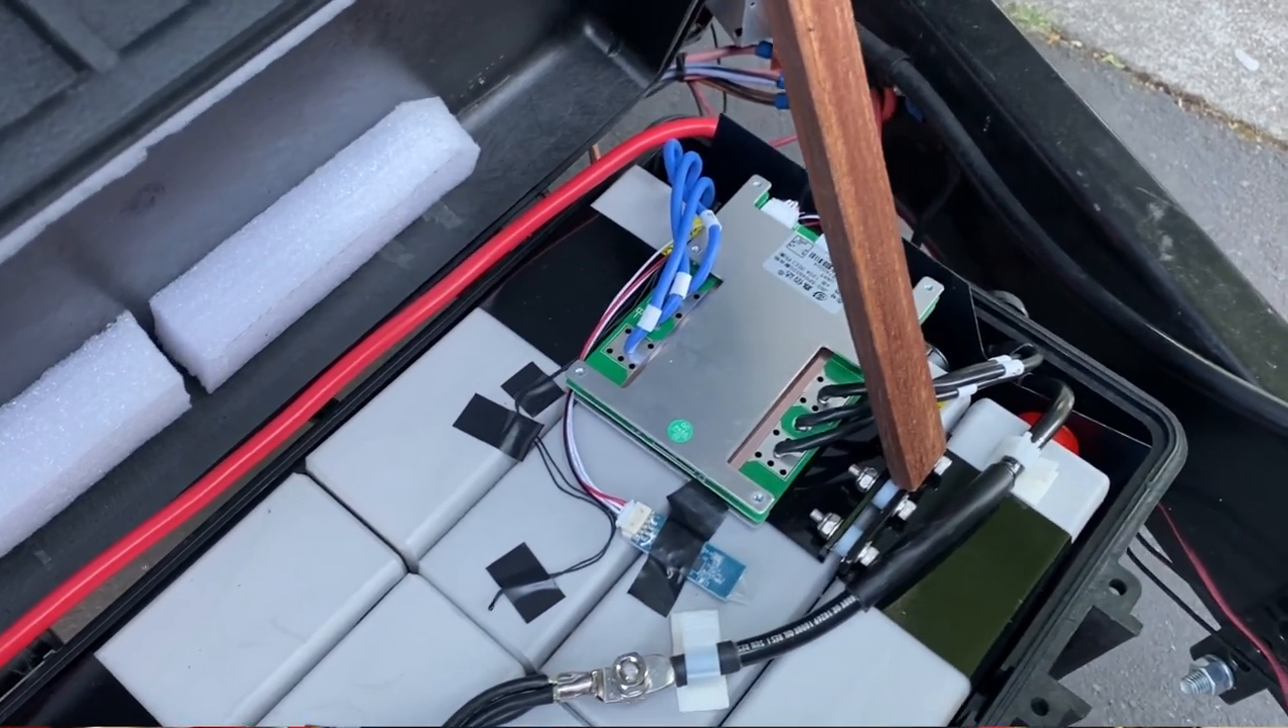And thanks to the magic of editing here is the second battery mounted inside the battery box.